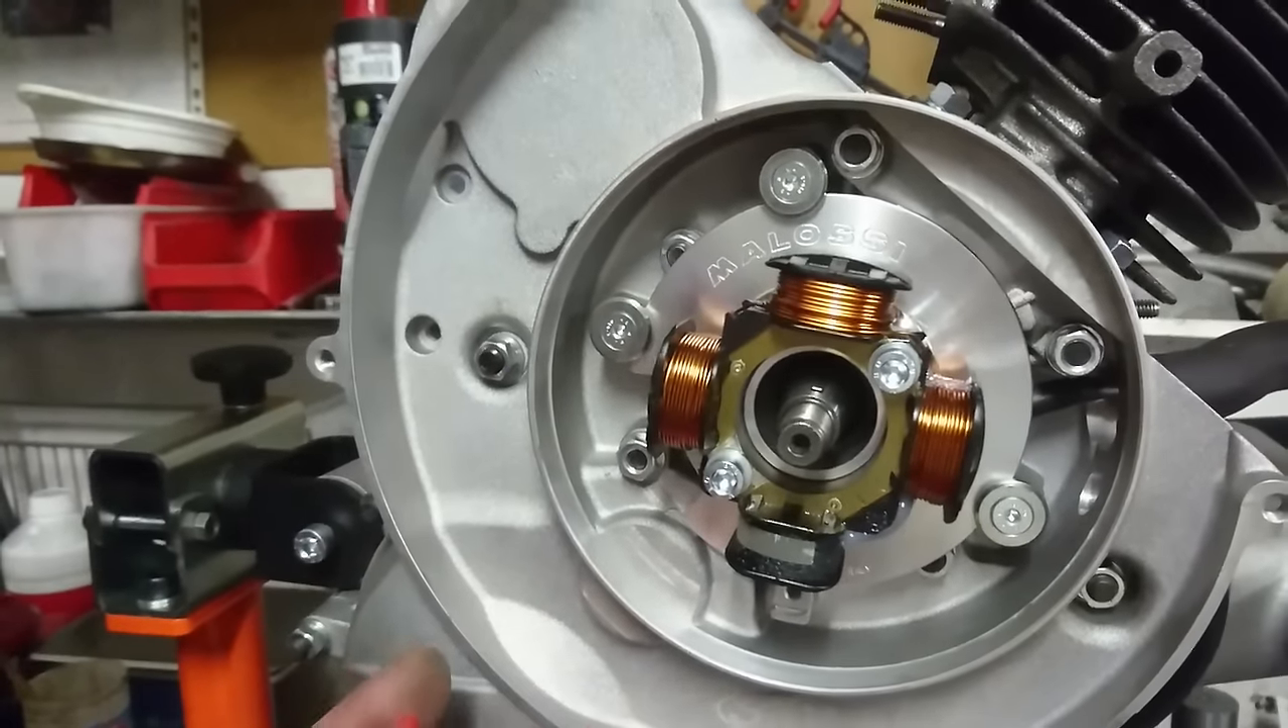Die Zündgrundplatte haben wir montiert und festgeschraubt.